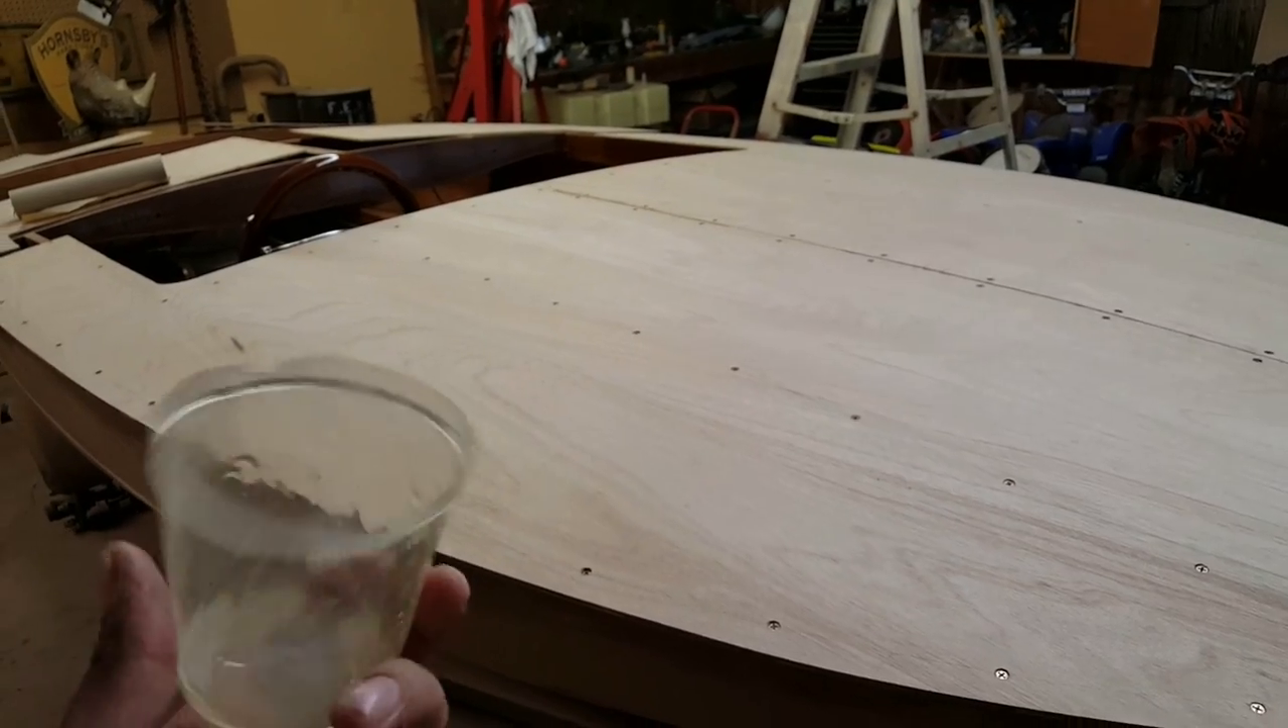All right so today we officially got the bow half of the sub deck glued and screwed on it's on there it's done.